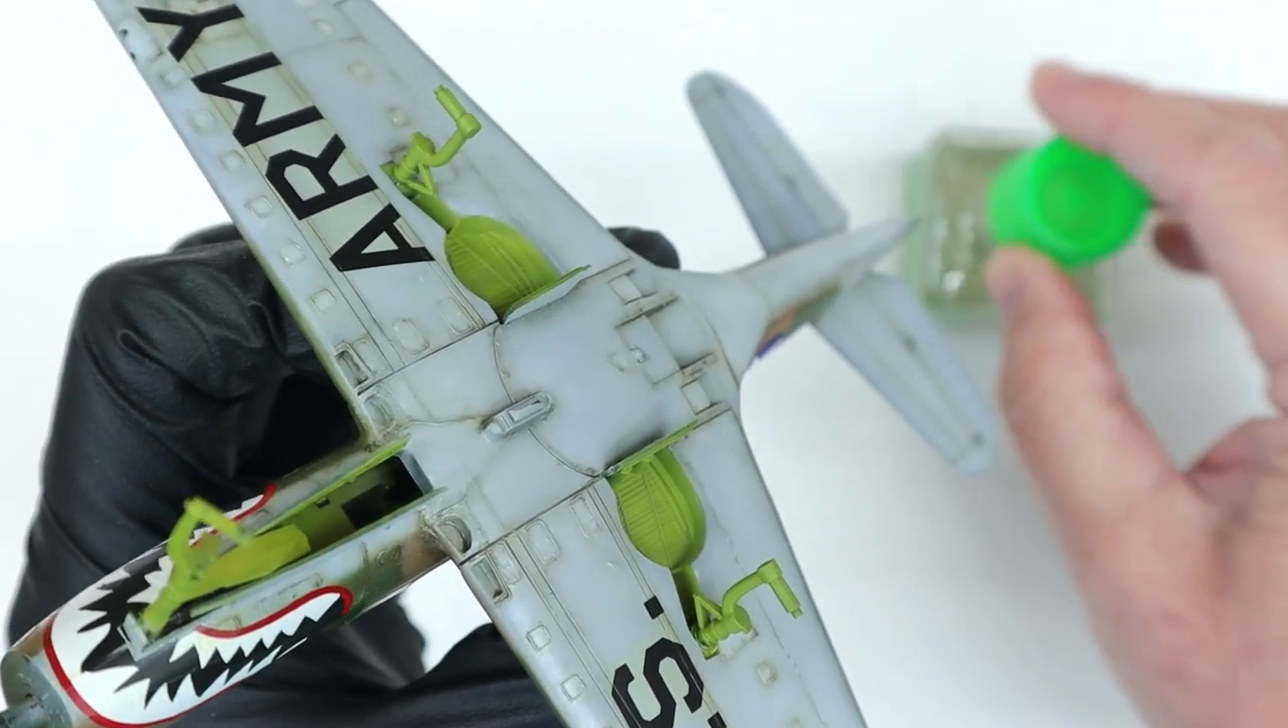I removed the mask and then installed the main gear to both the right and left side.